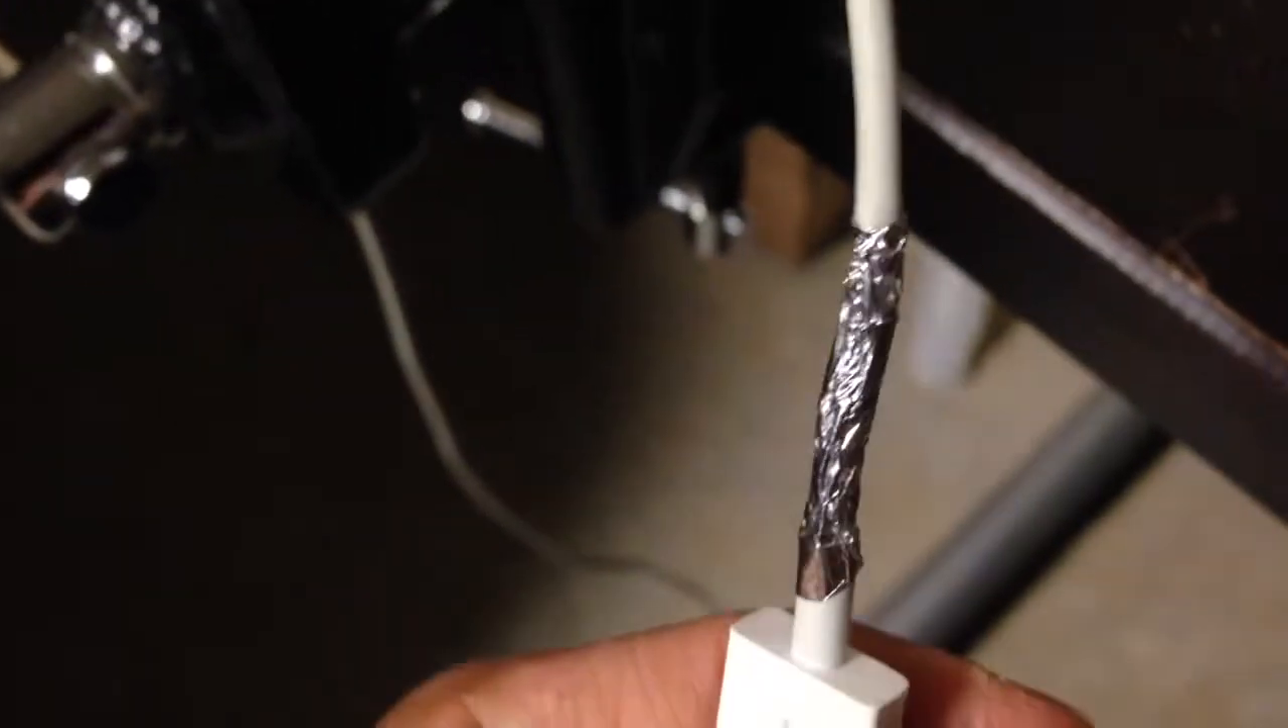The foil is wrapped around the broken portion of the wire where the insulation has been cut loose.